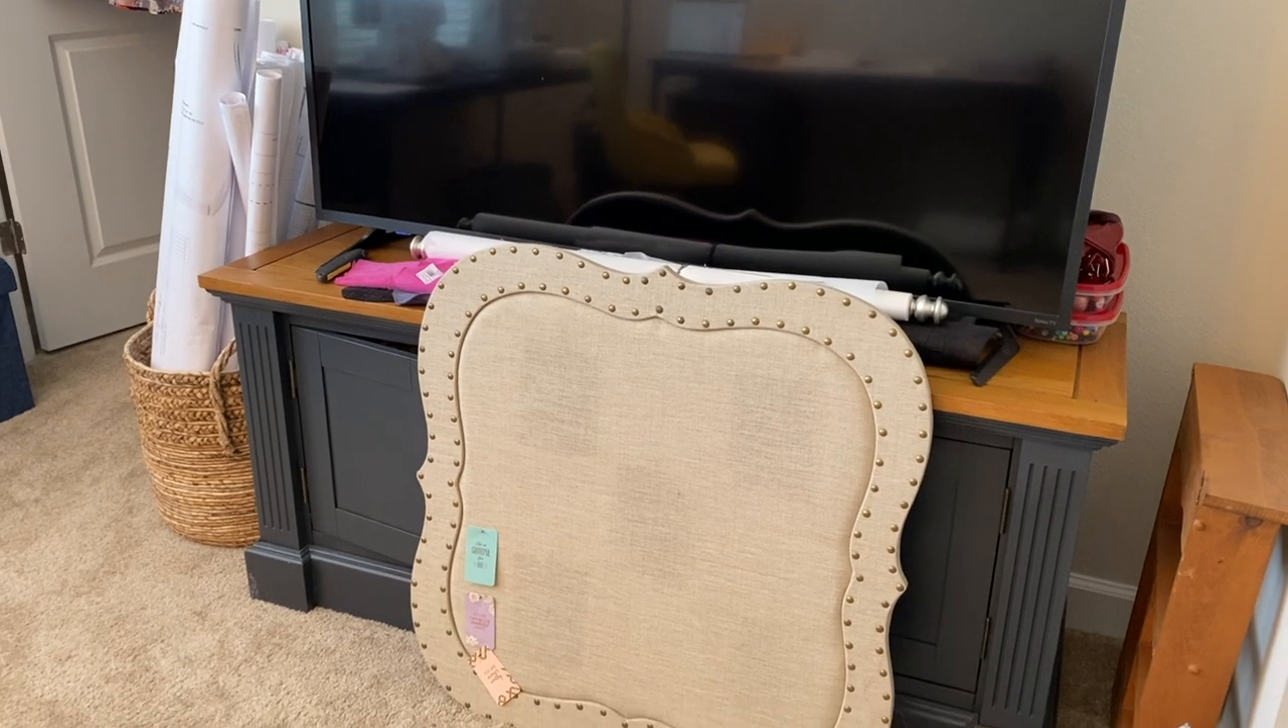I have two things that I still need to hang up on the wall. This being one of them. It's my bulletin board.